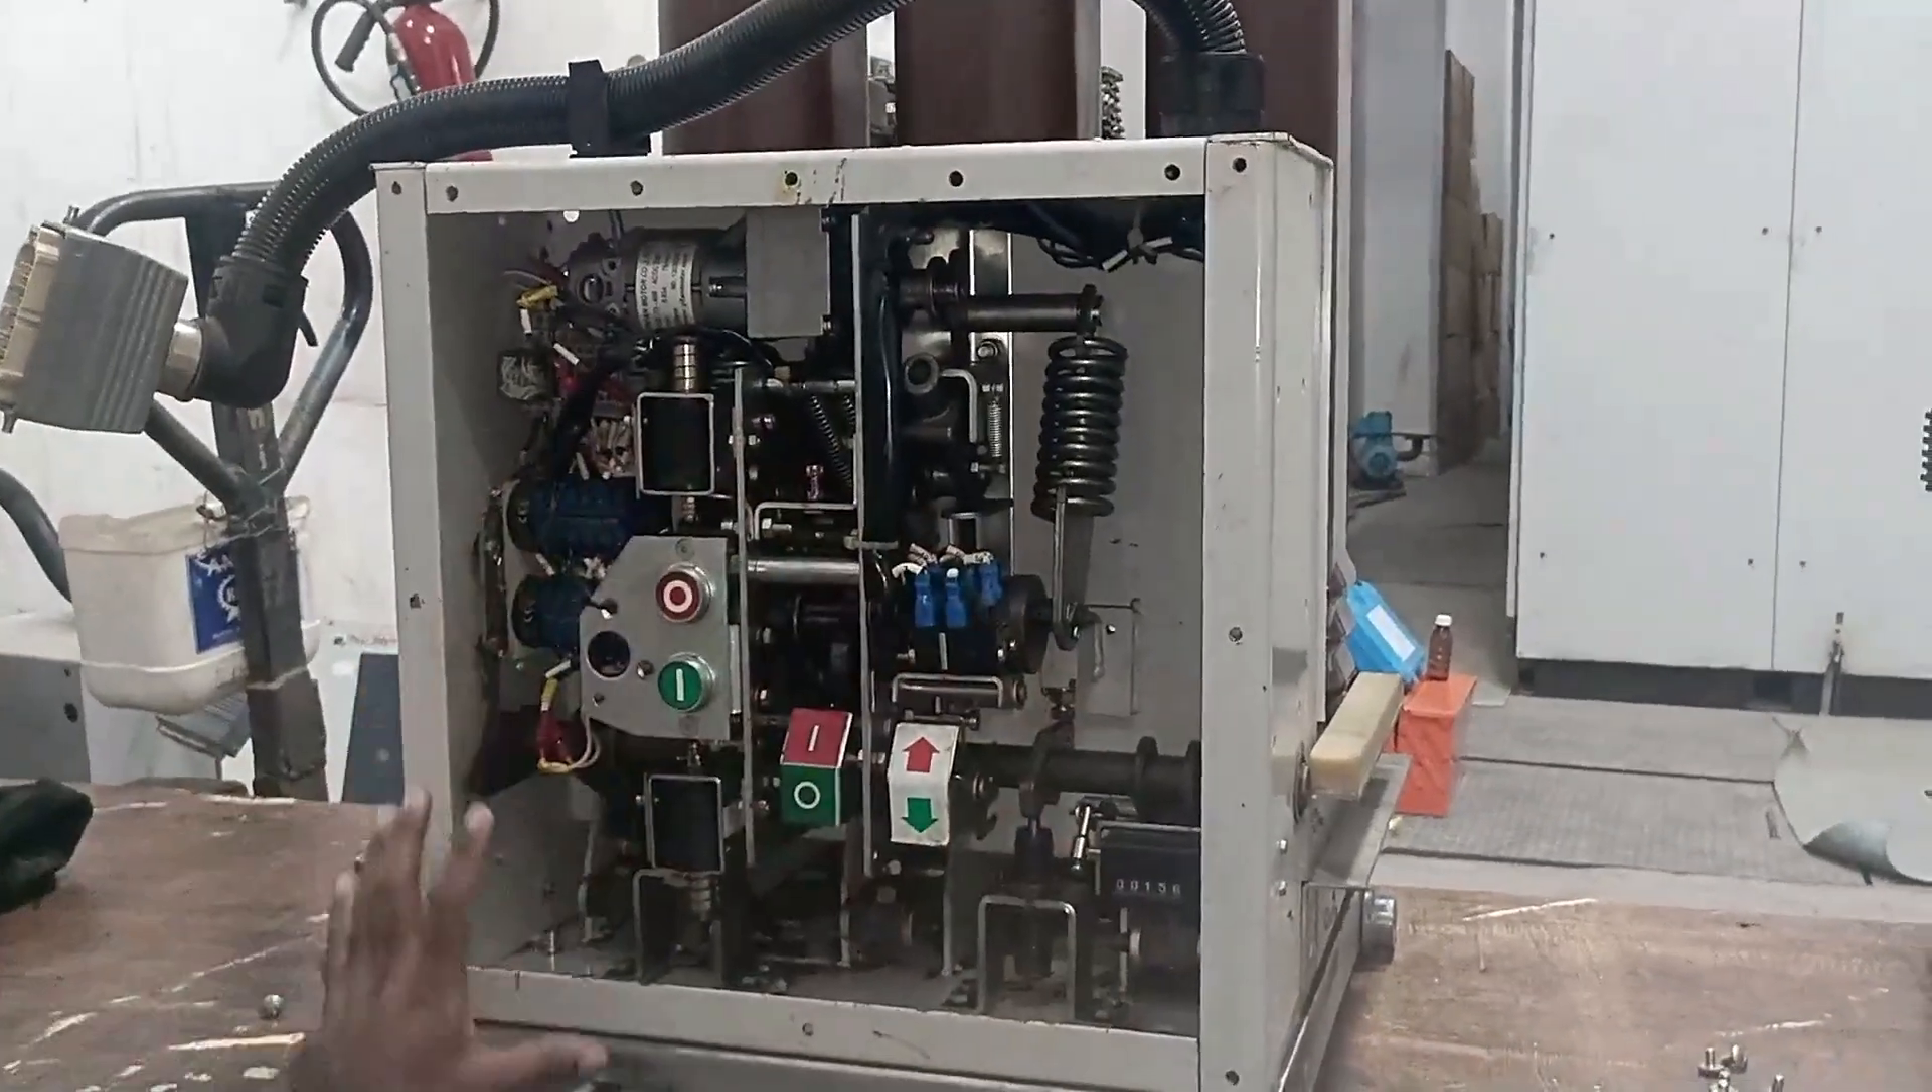Now this breaker here i removed the top cover of breaker.